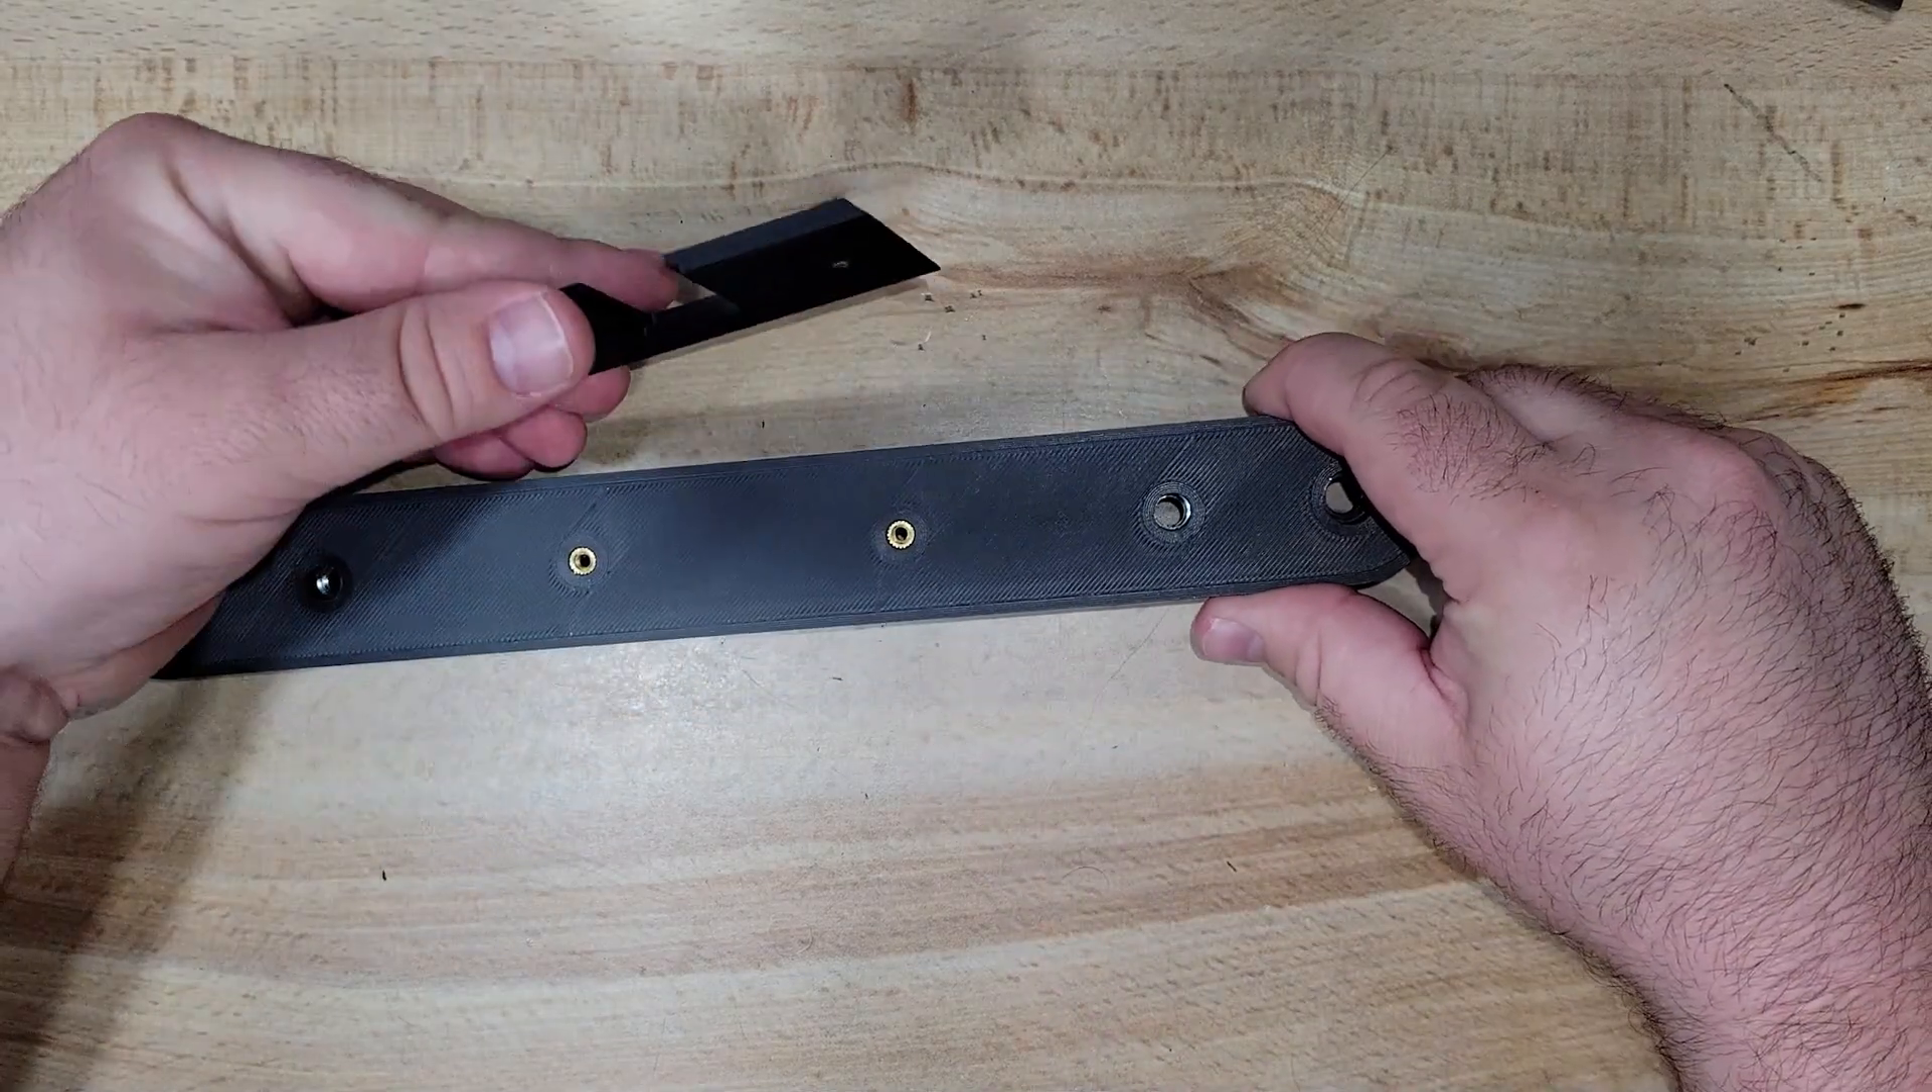And just like that, our heat set inserts are now installed.